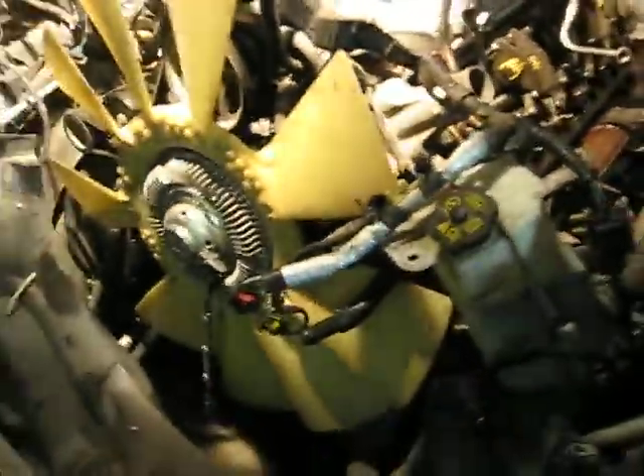And you can see I still haven't removed the fan, maybe we can do this without doing that, so we'll find out.